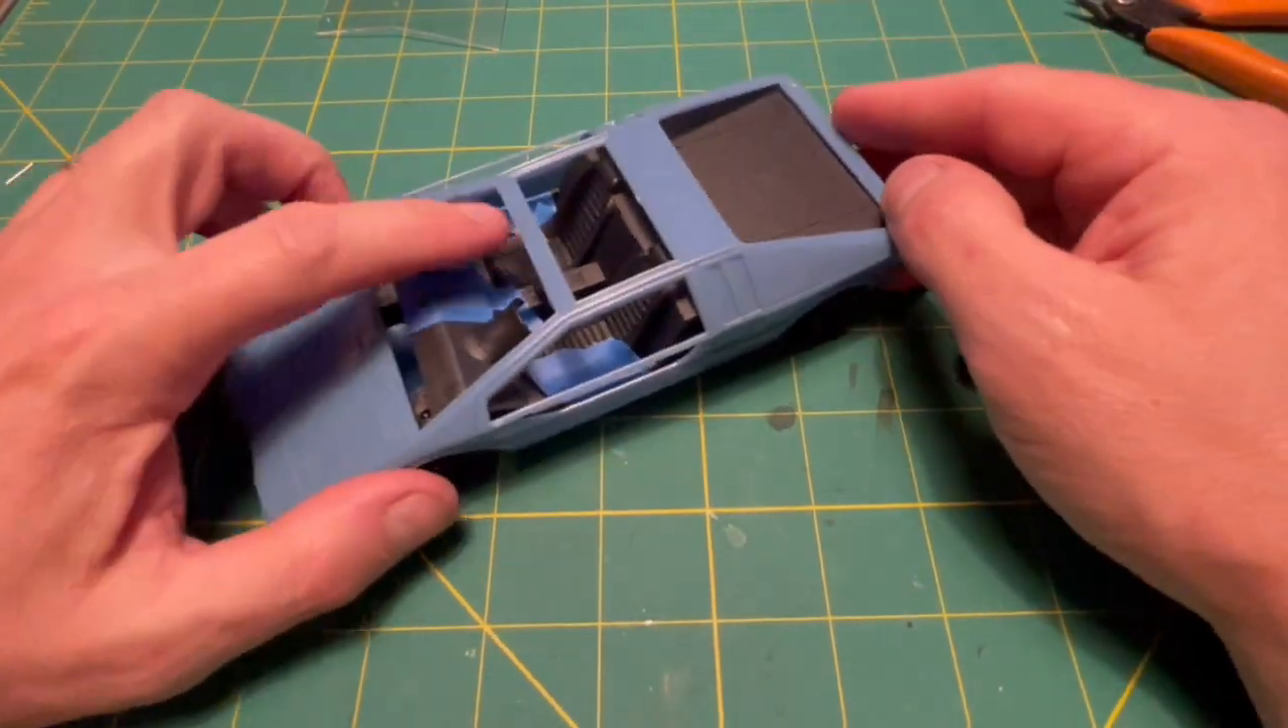I've now snapped the body on, and we get our first glimpse of what a box-stock completed boomerang could look like.